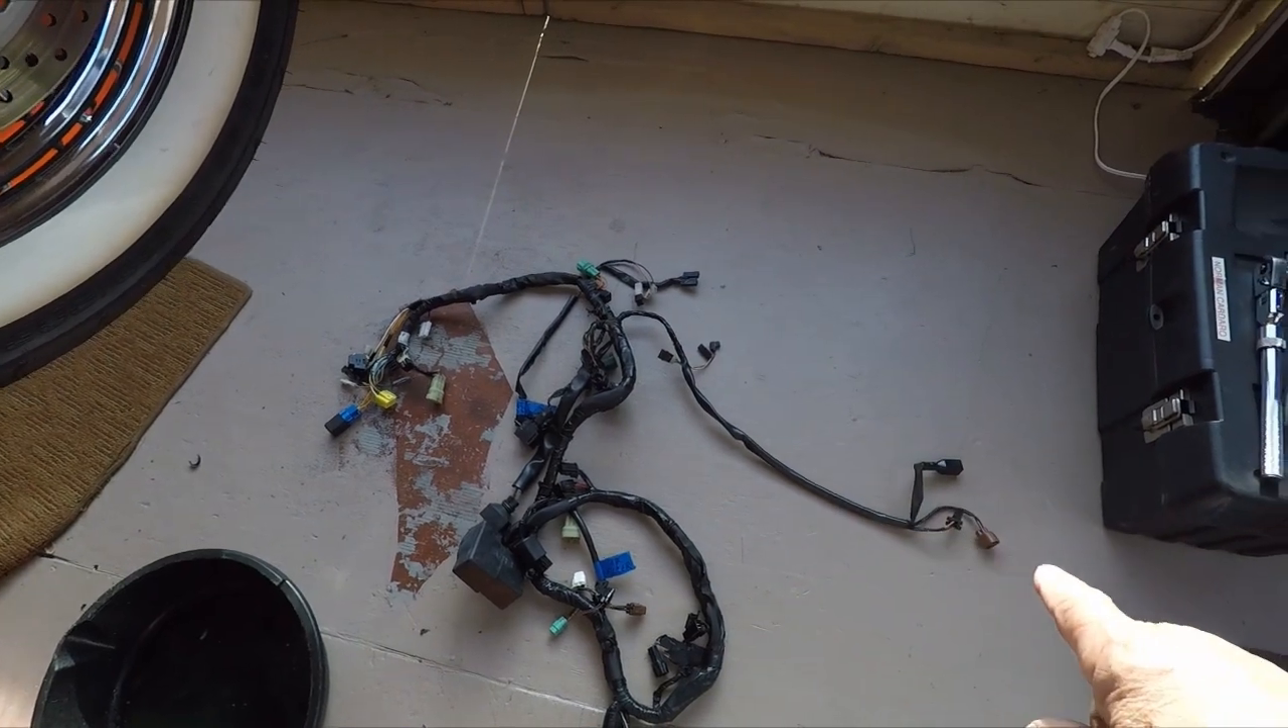I have the old wiring completely out.